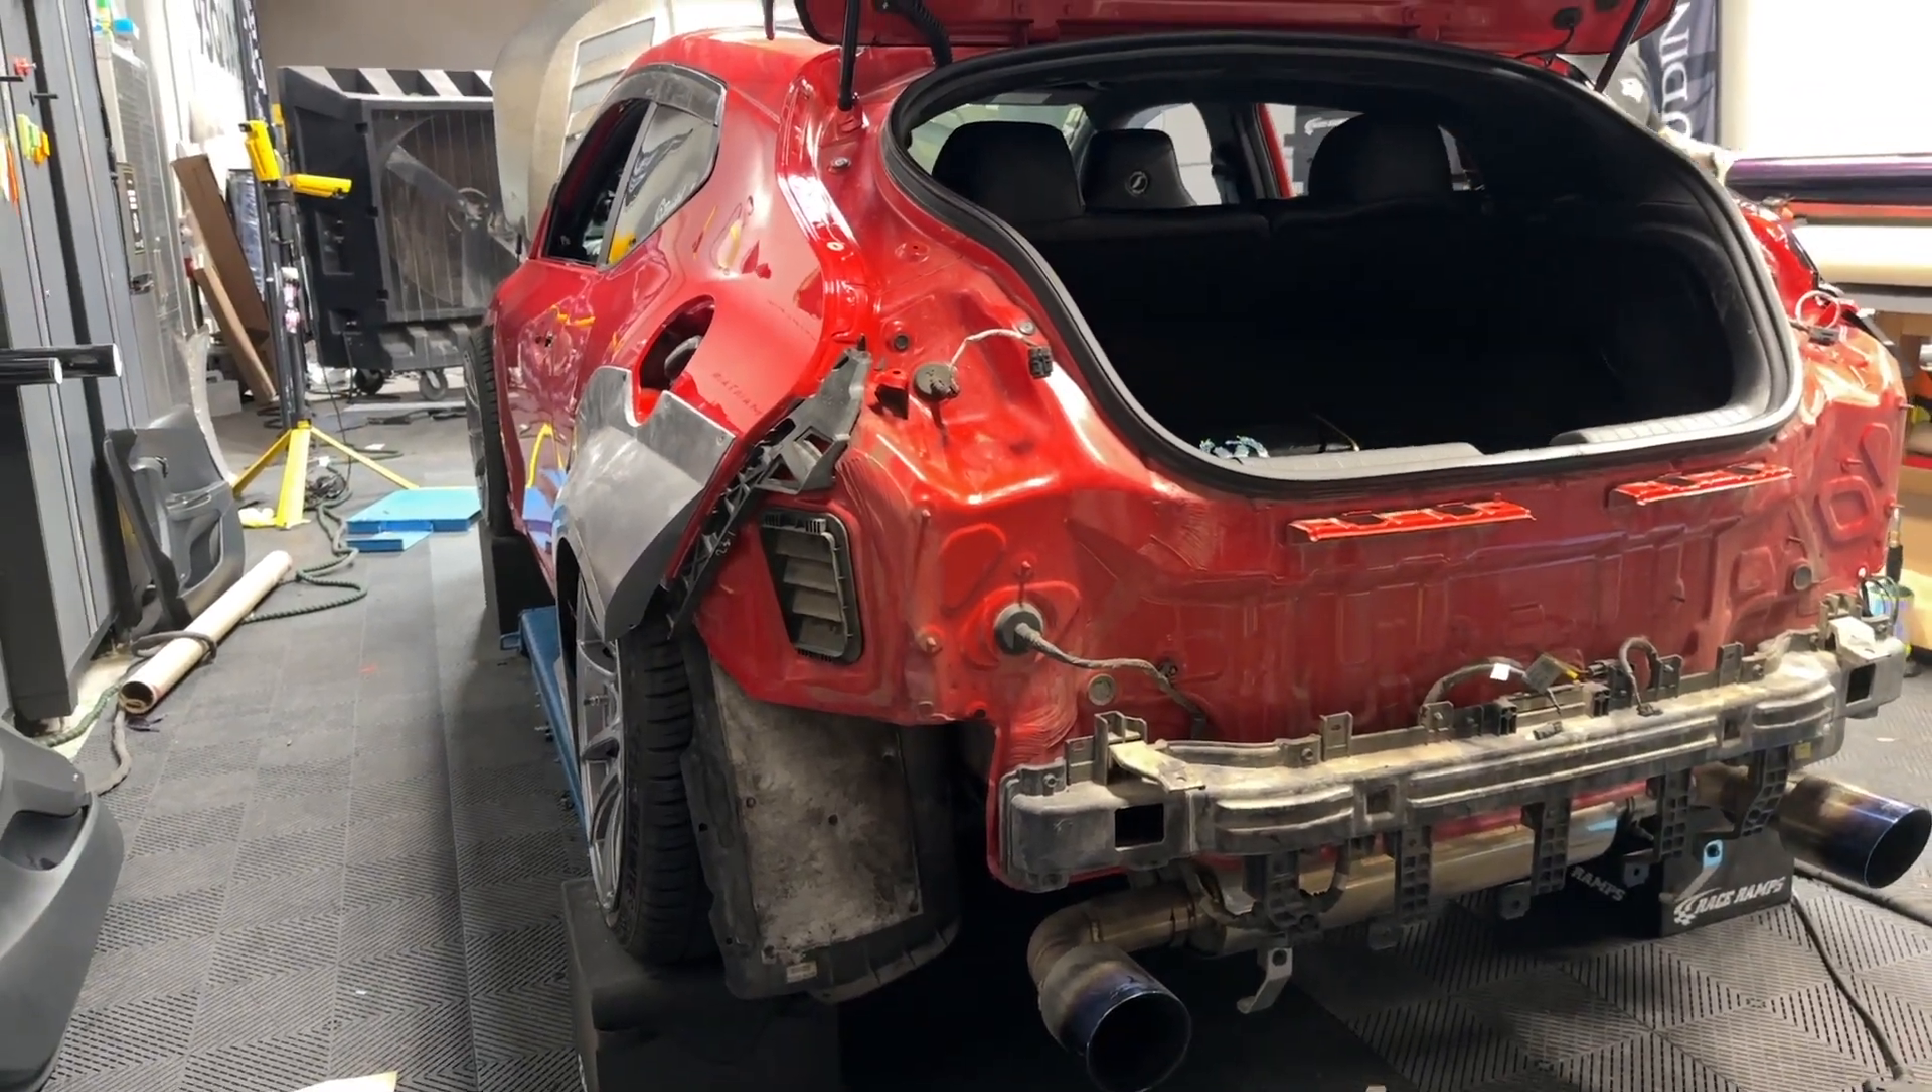But, as you can see, everything from the bumper, taillights, just everything has been taken off of this car.